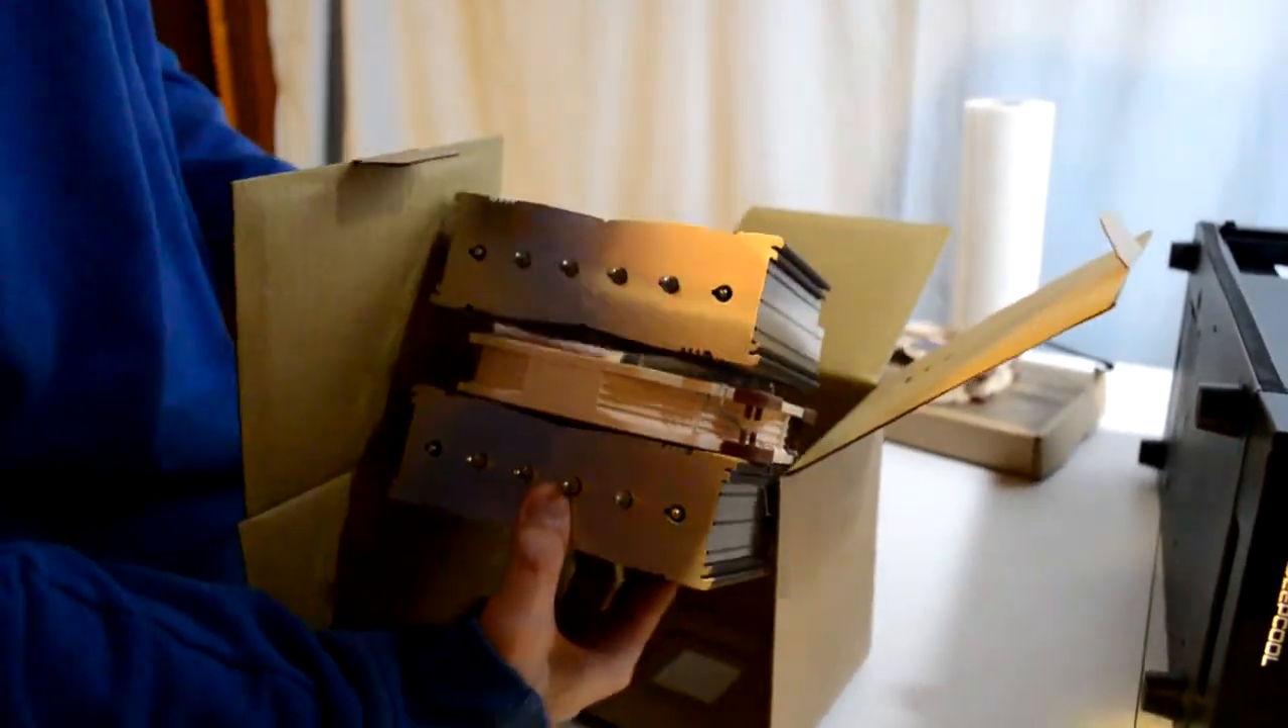Now, all that's left is to install the heatsink itself.